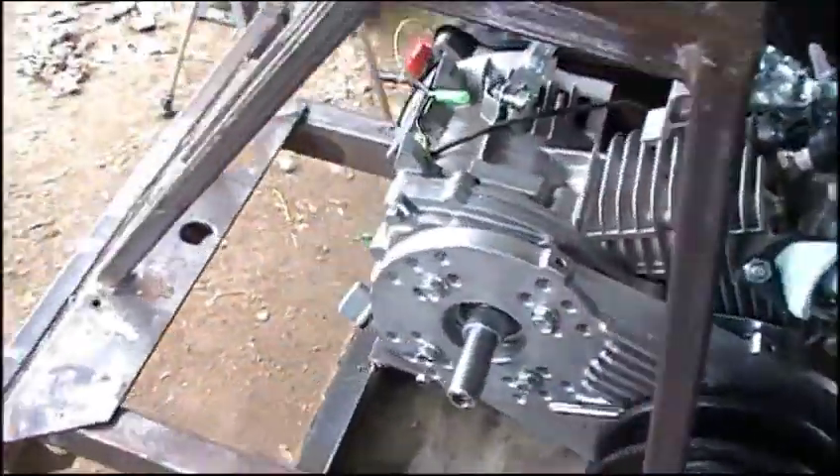So we got the engine set back in there now that everything's cooled off.